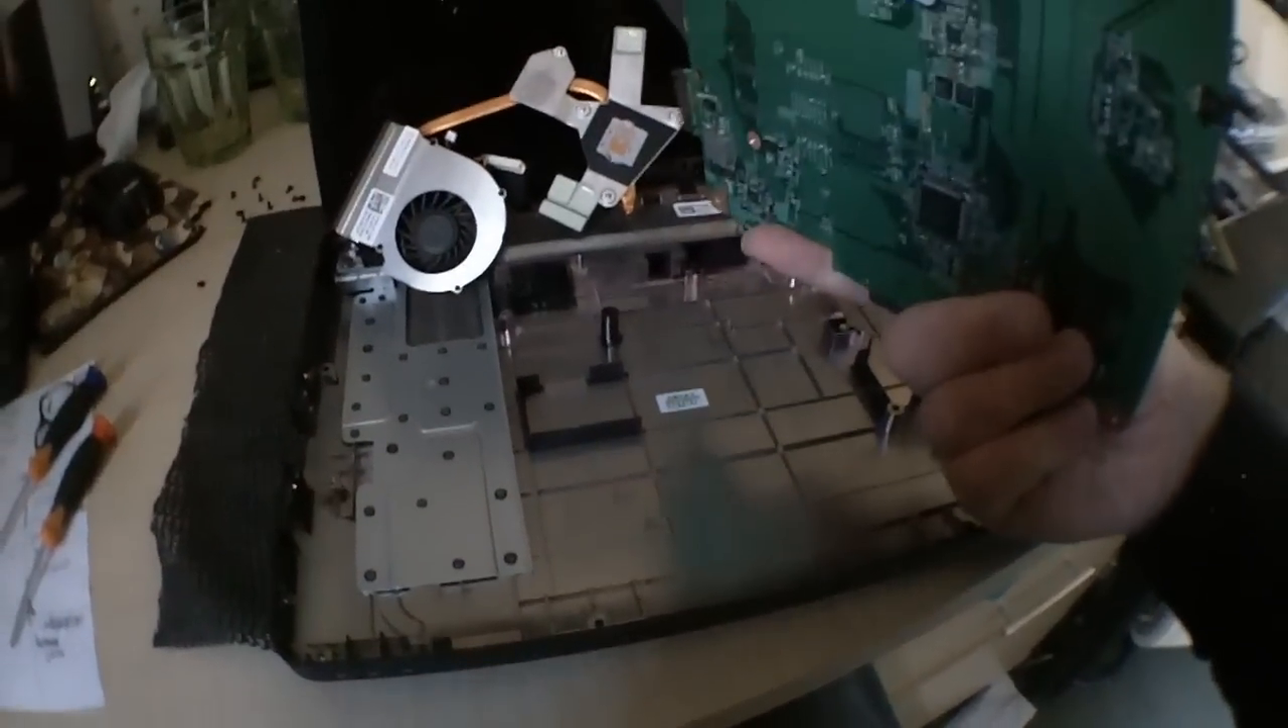So that's that's the motherboard out.